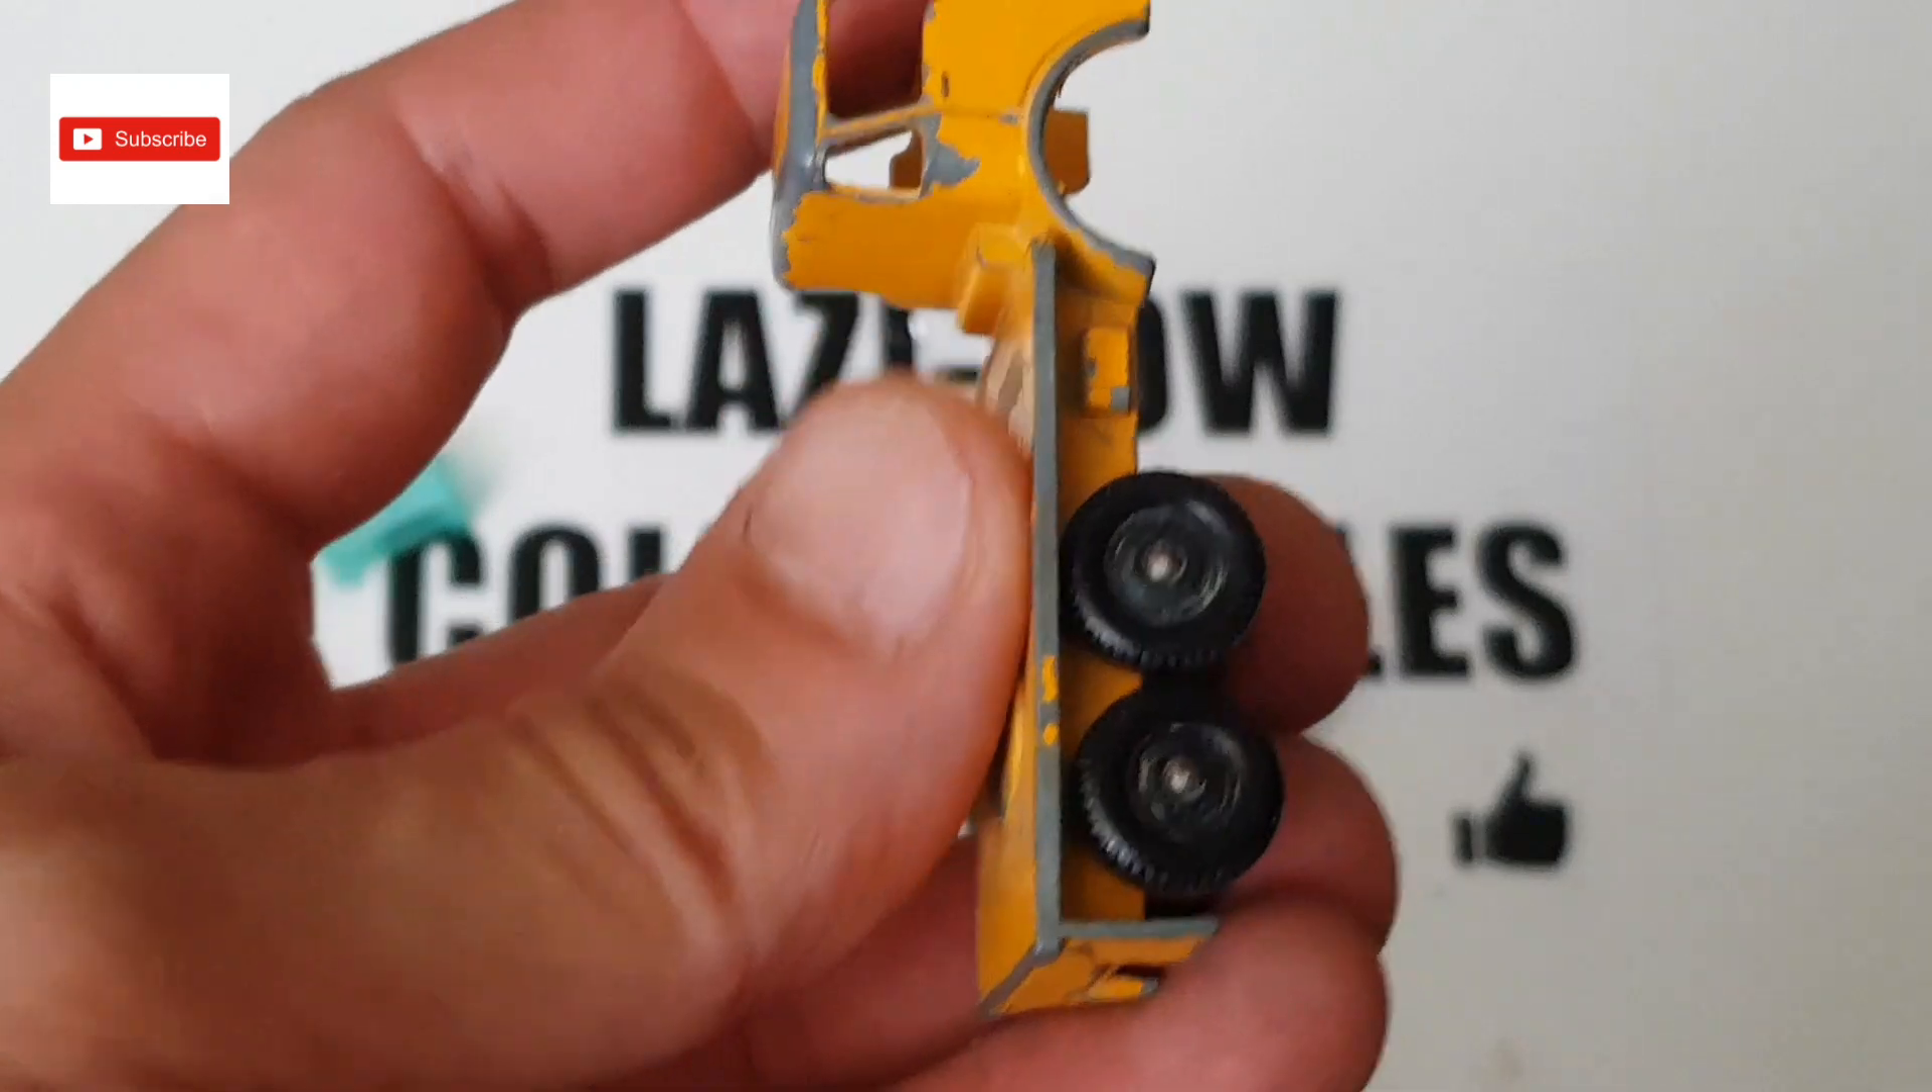So the only thing left is to take the wheels off.